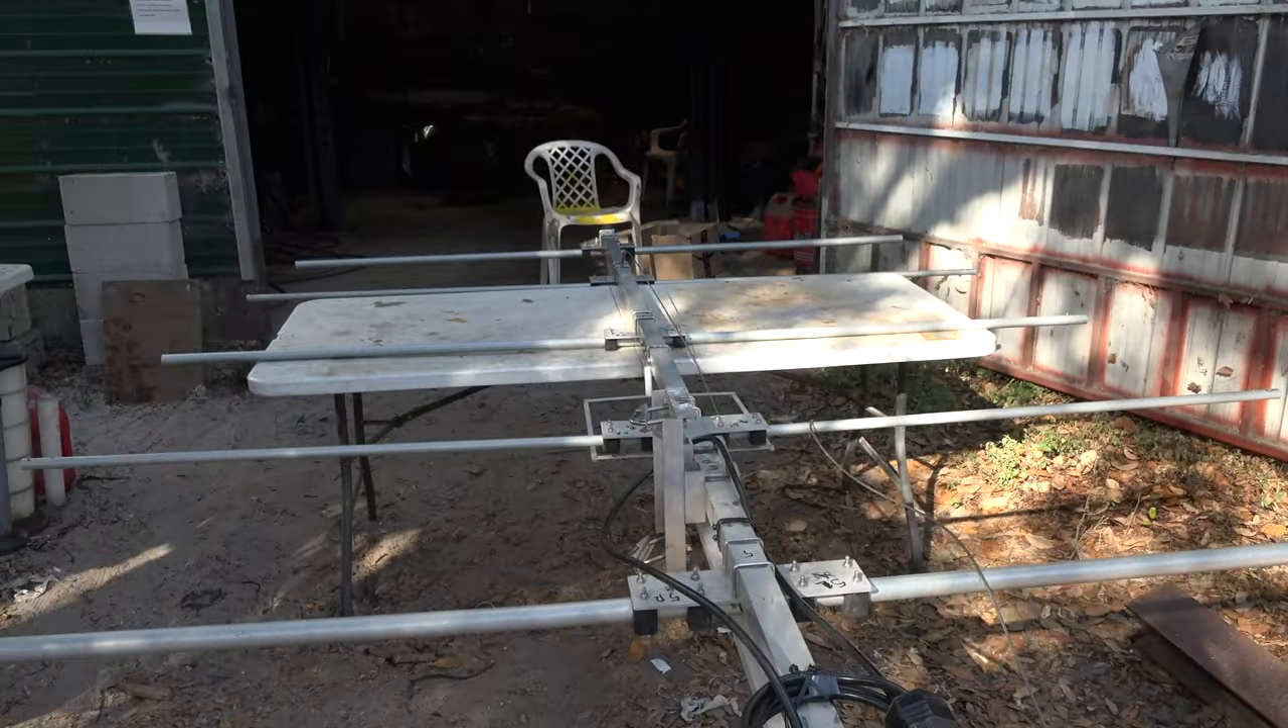Okay so pretty much the most of the antenna is assembled.